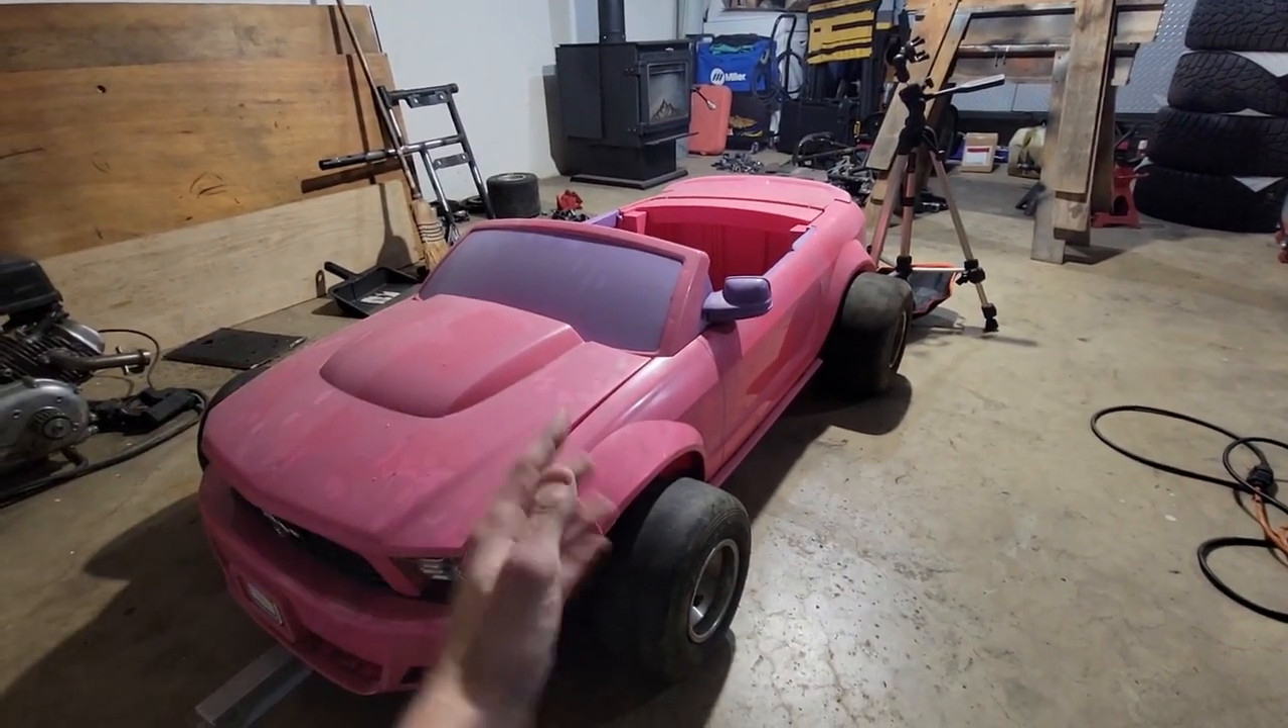We can see just how much of that tire is actually sticking out. It's basically the entire thing.